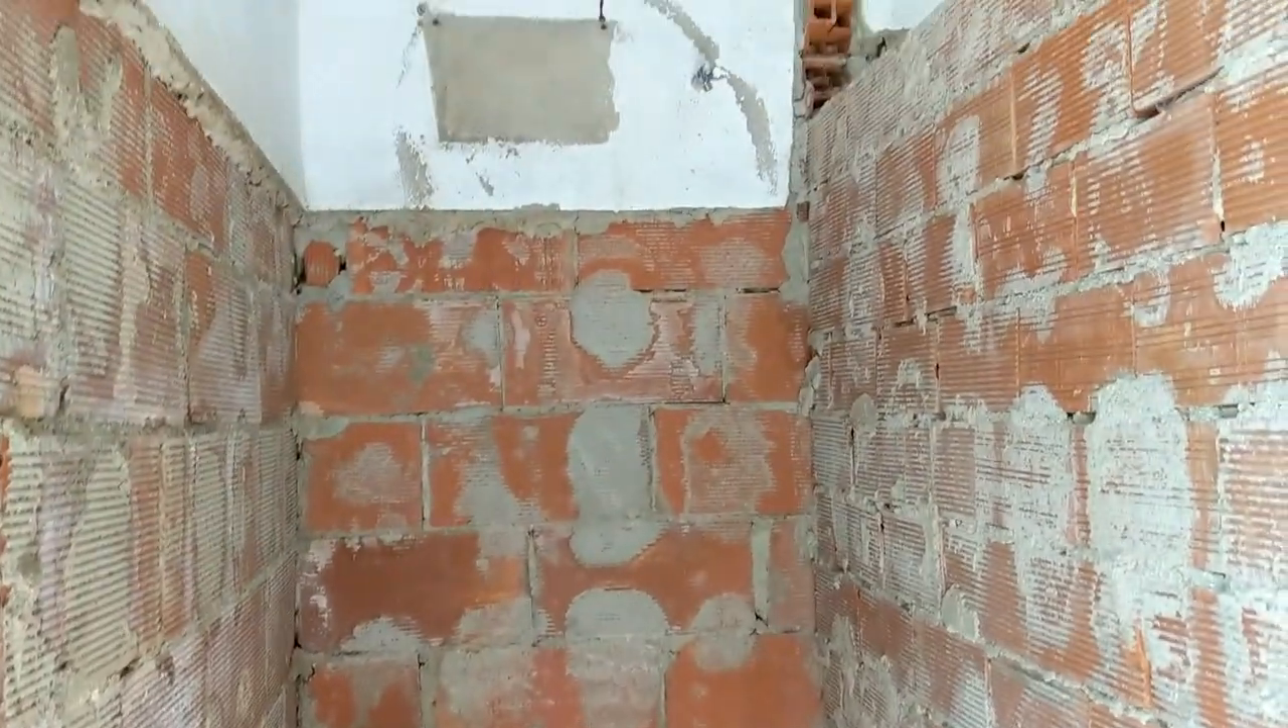We took the door off this toilet room. Took the tiles off the walls.